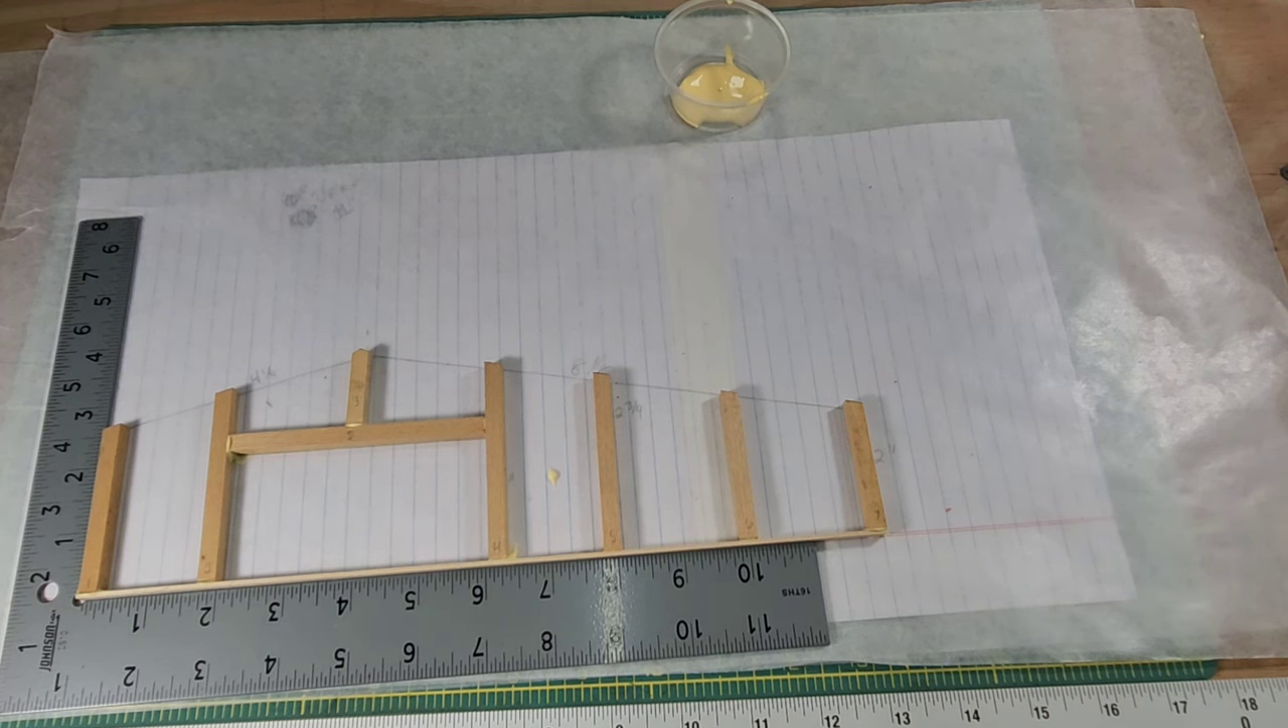I have not put in any windows and doors yet.